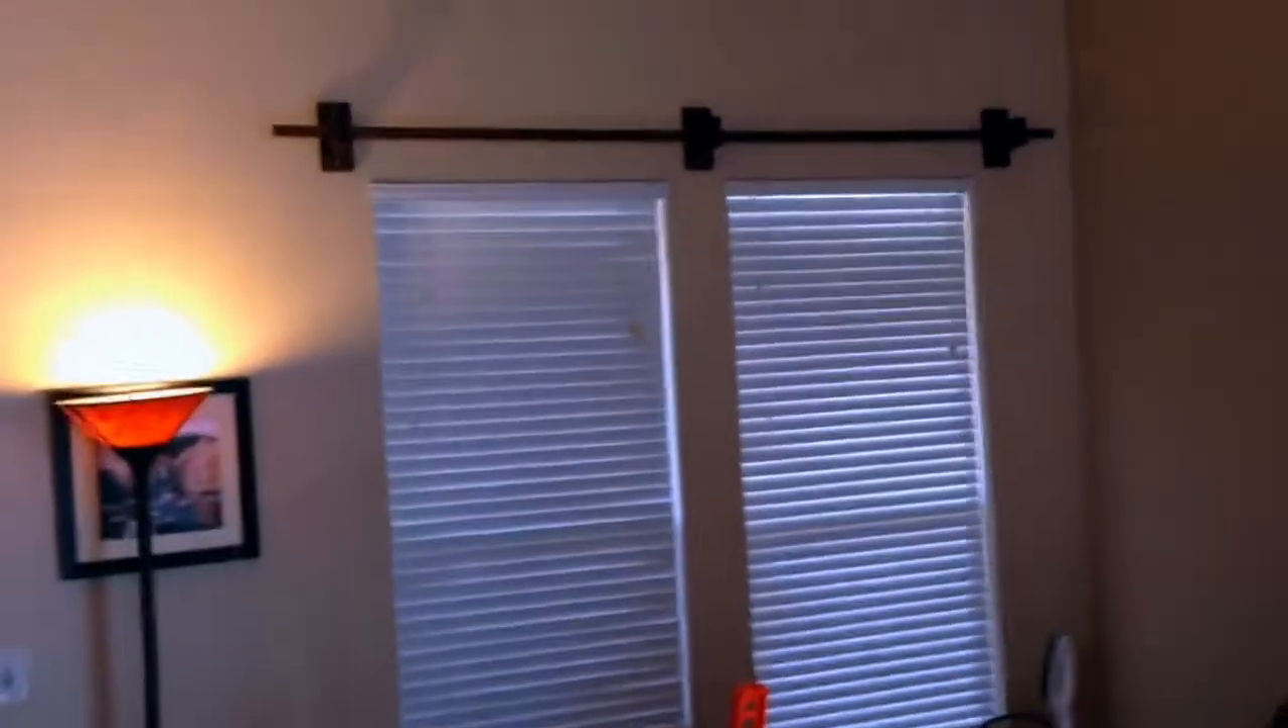We don't have the hangers the curtains hung yet.